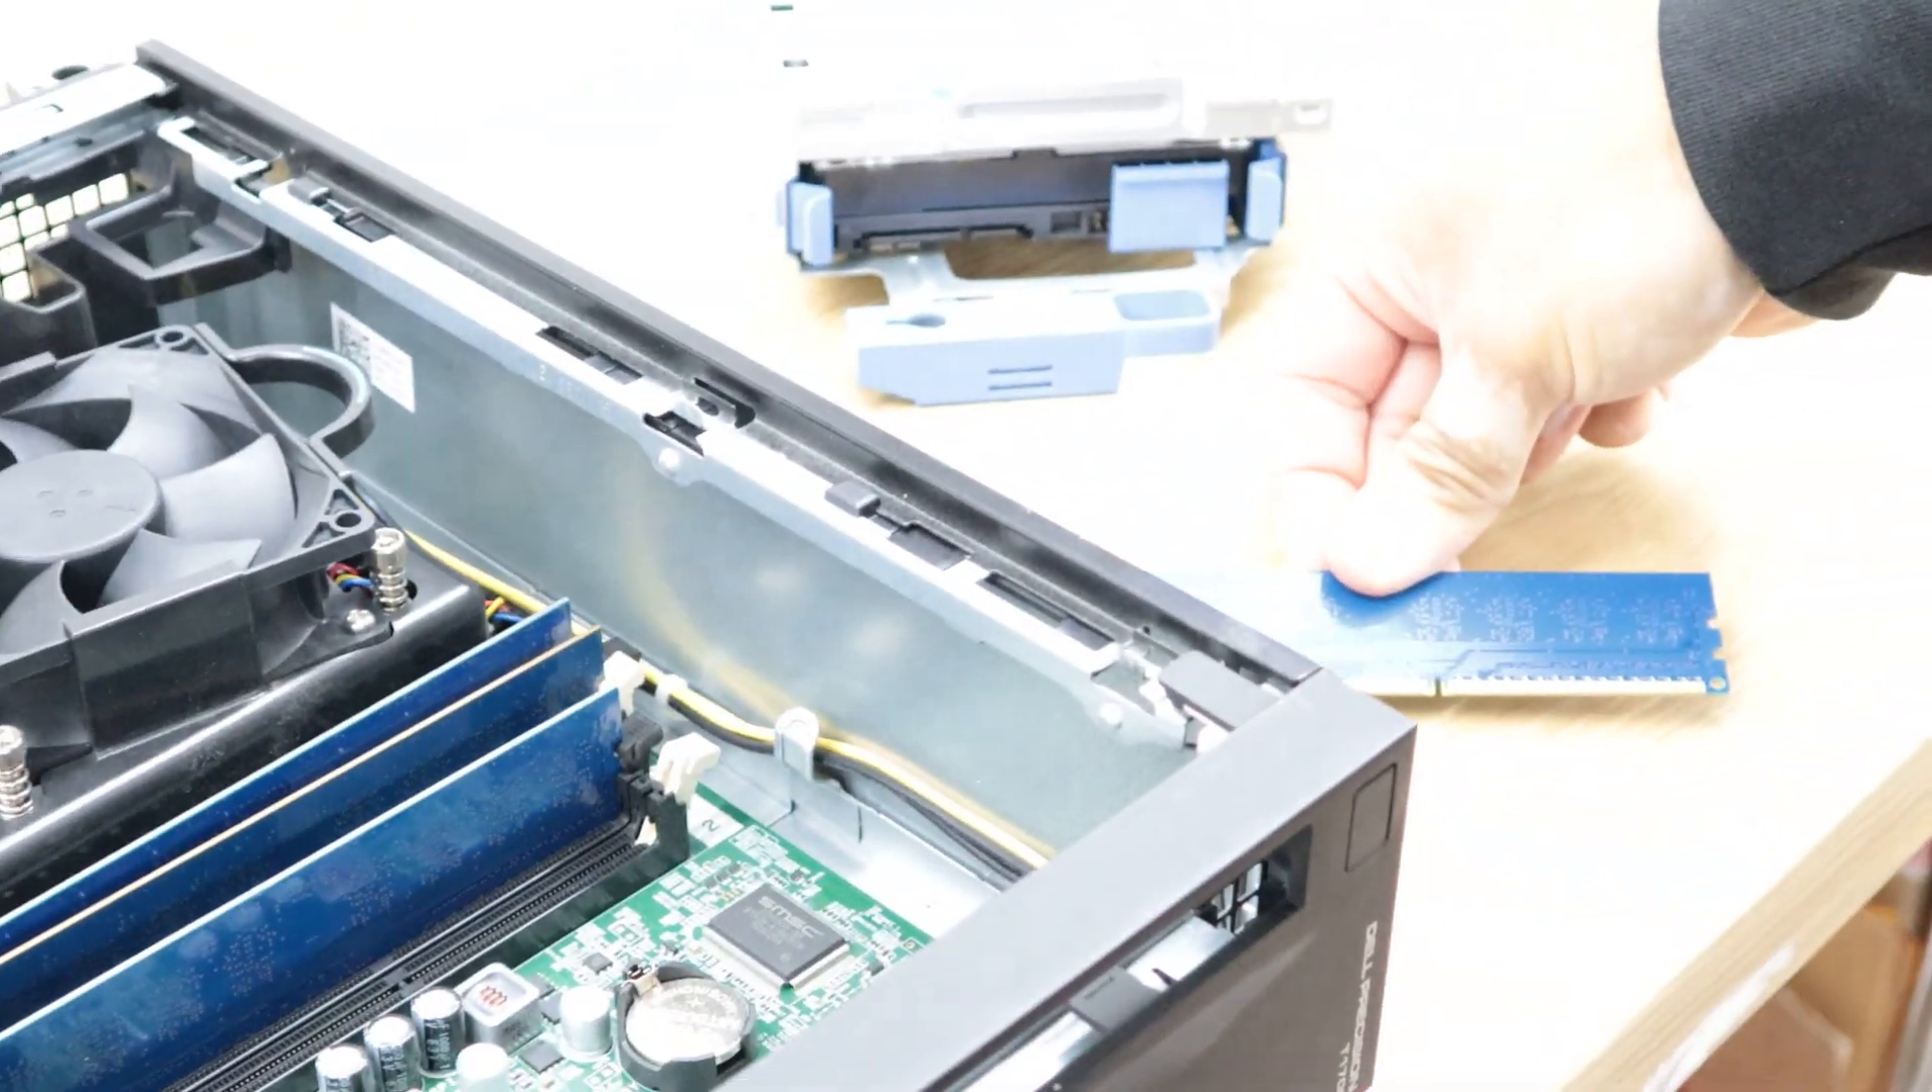So I took the first memory out.